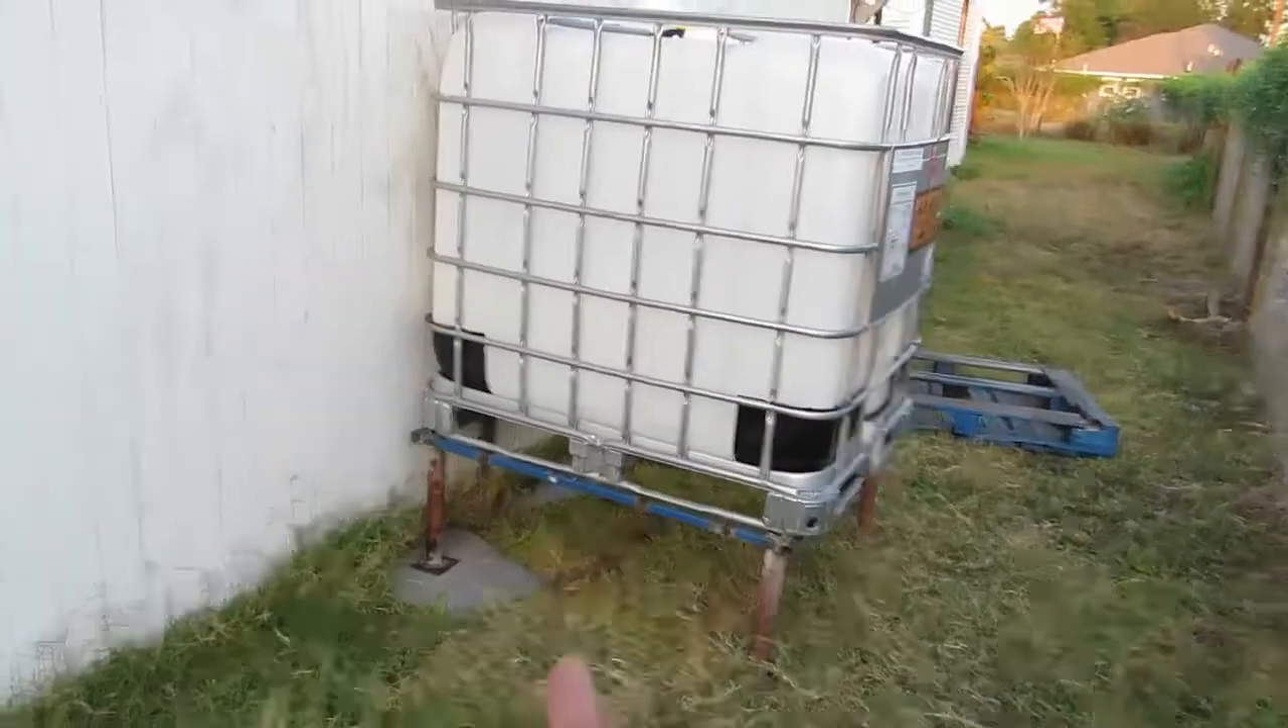Y pues como pueden ver Pues el tanque ya está Ya en la base.